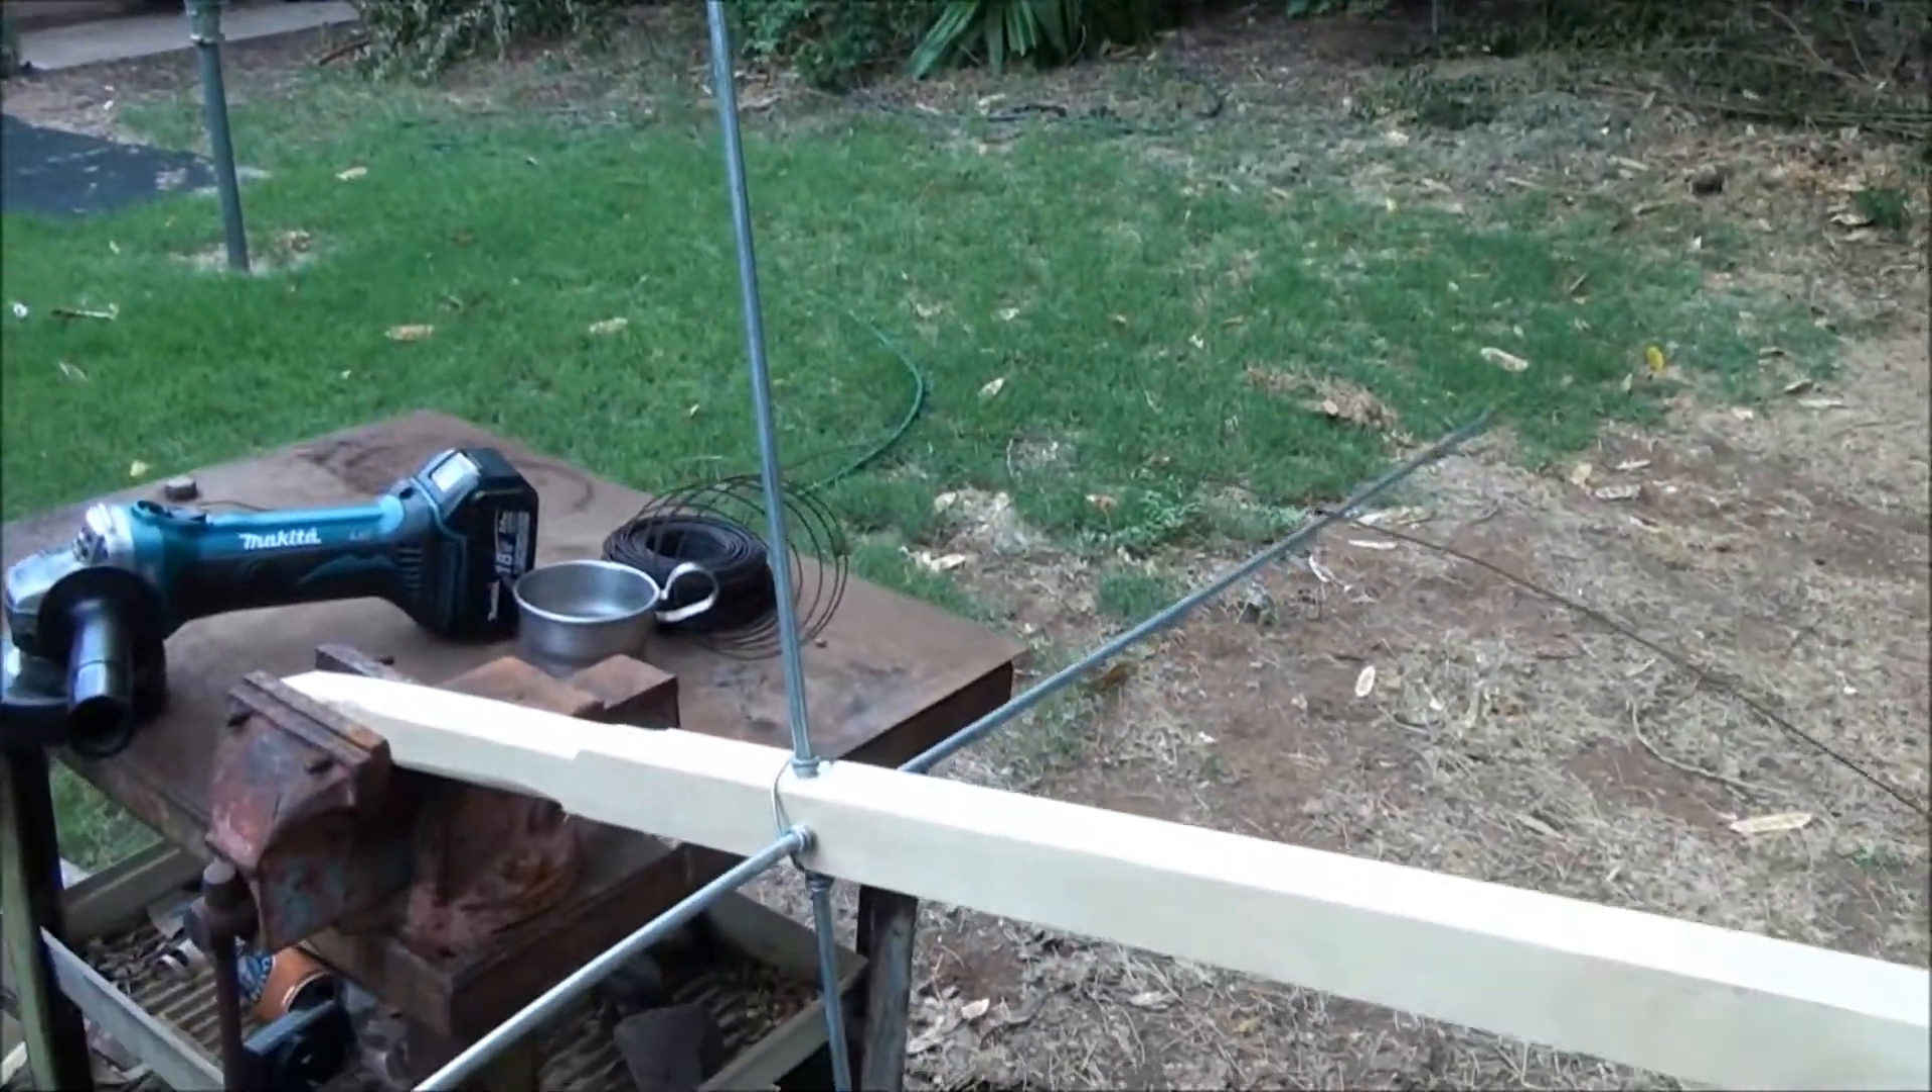I've put in some 8mm rod here. Just to form a basic cross shape.